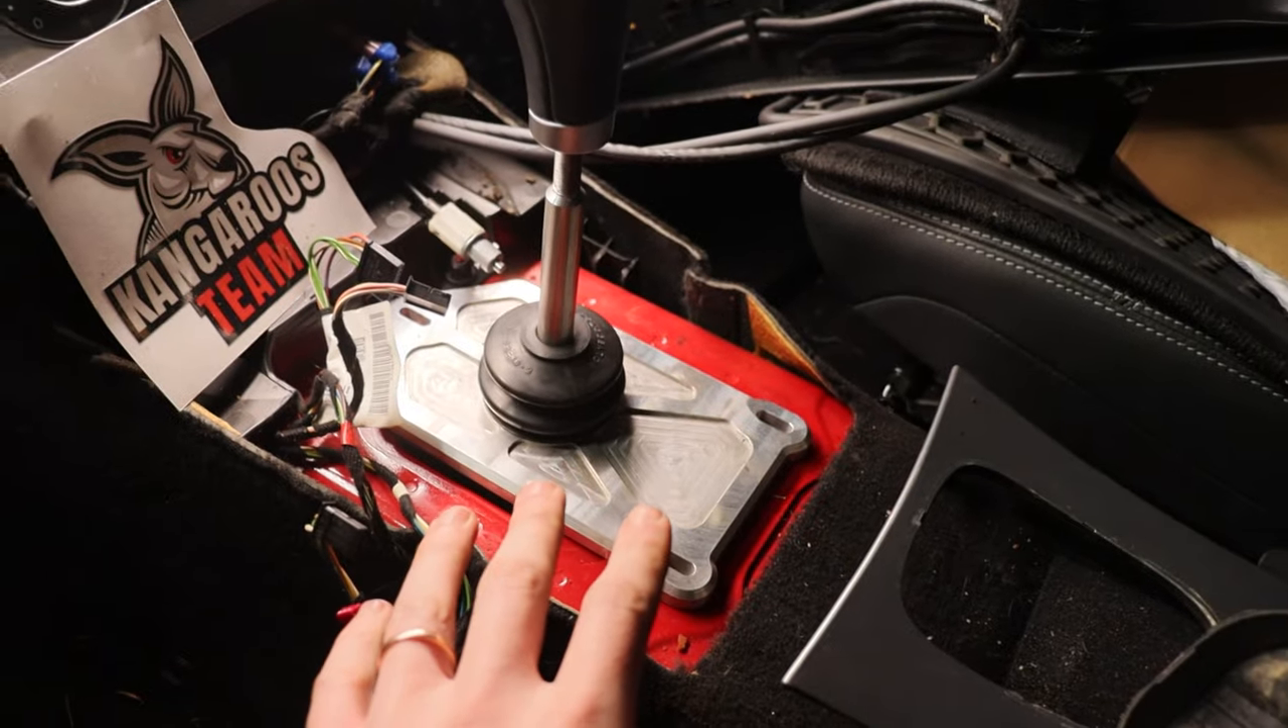Well shifter is in. We know that that fits. I'm not going to bolt it down yet.